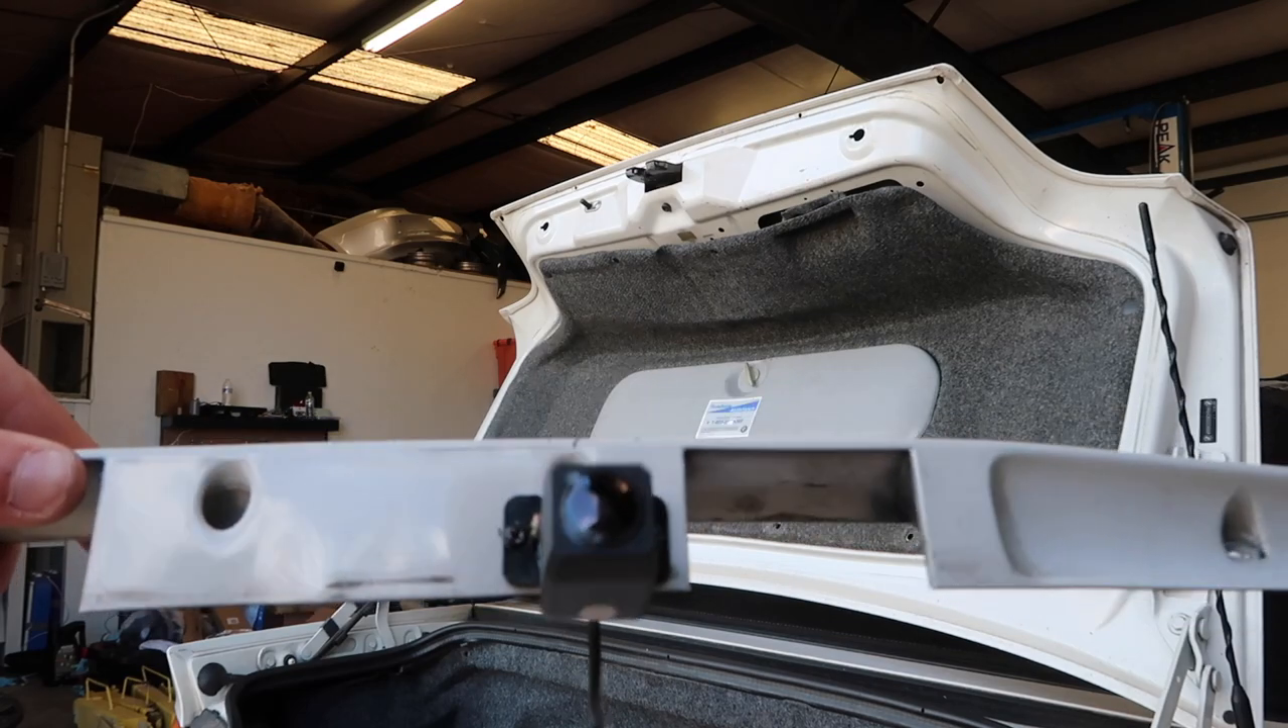So I just went ahead and removed this back piece with four screws and then went ahead and just mounted the camera there. I think that's a perfect spot to do it.